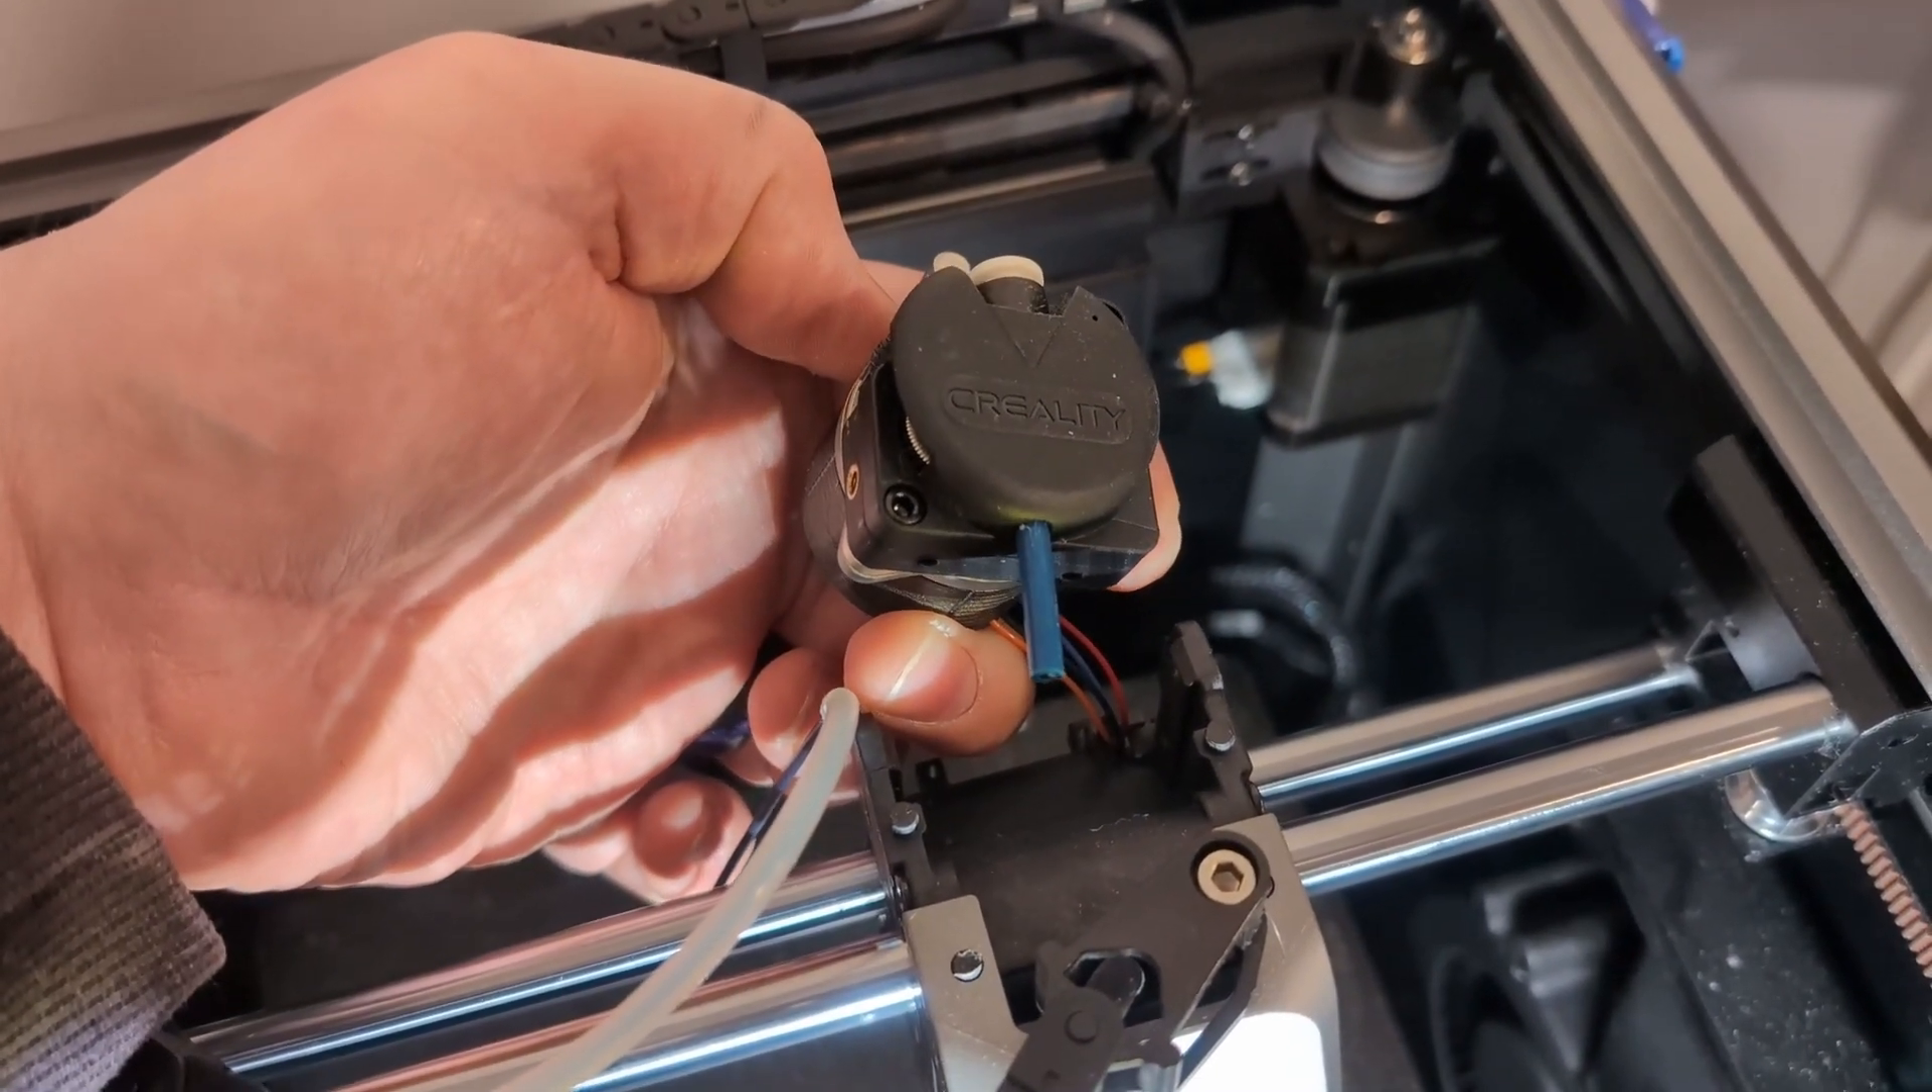So here's the extruder removed you notice there's a little piece of ptfe to guide it.